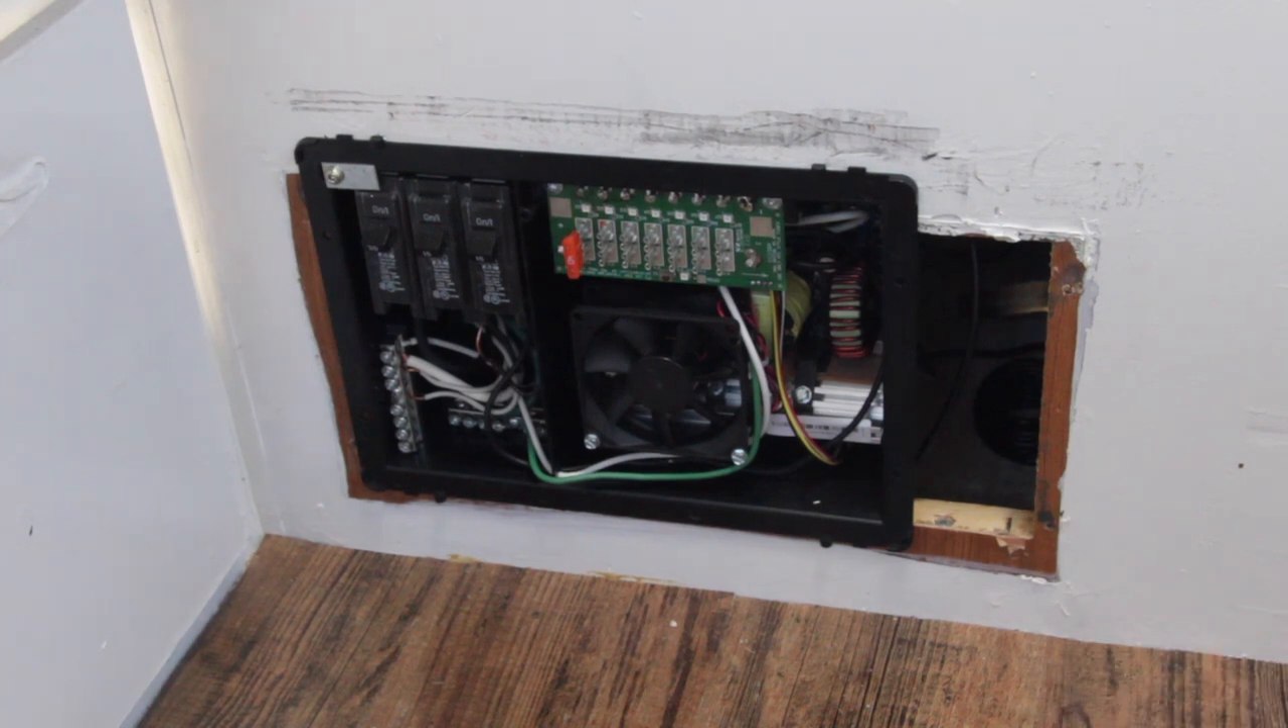And you'll notice on the right hand side there's a gap right there.